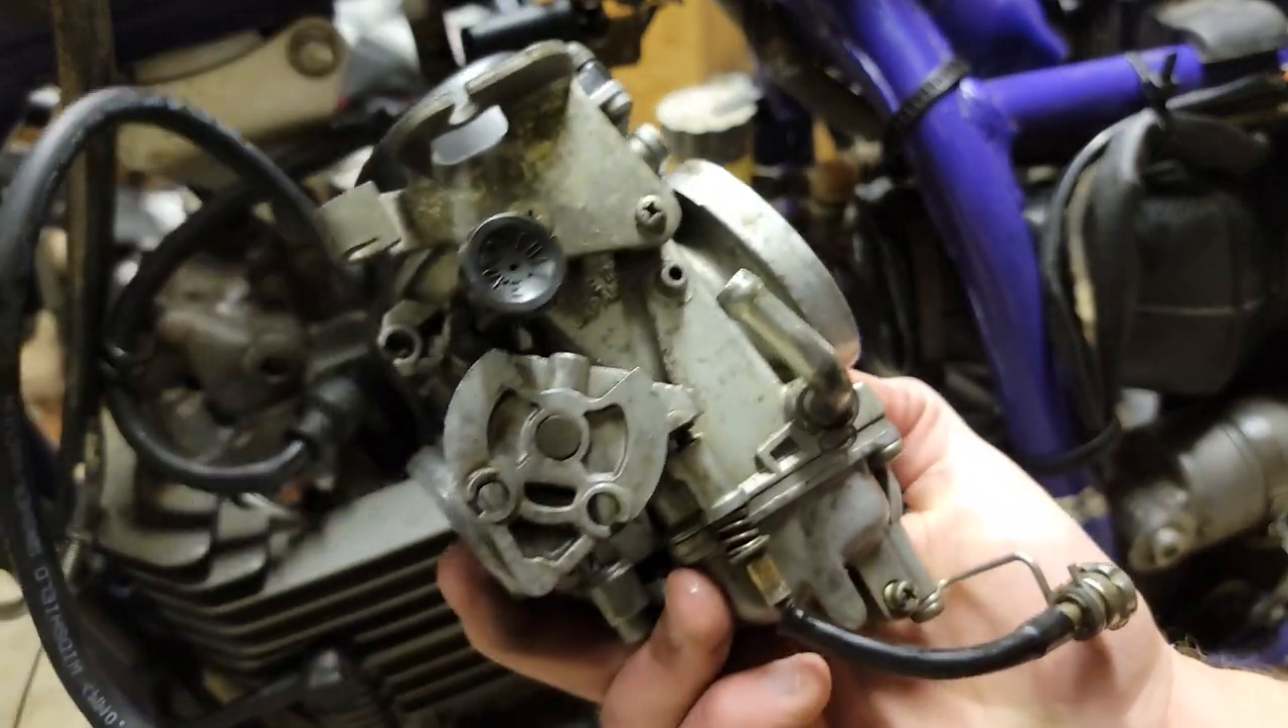All right well we got the carburetor out and mostly drain the gas.